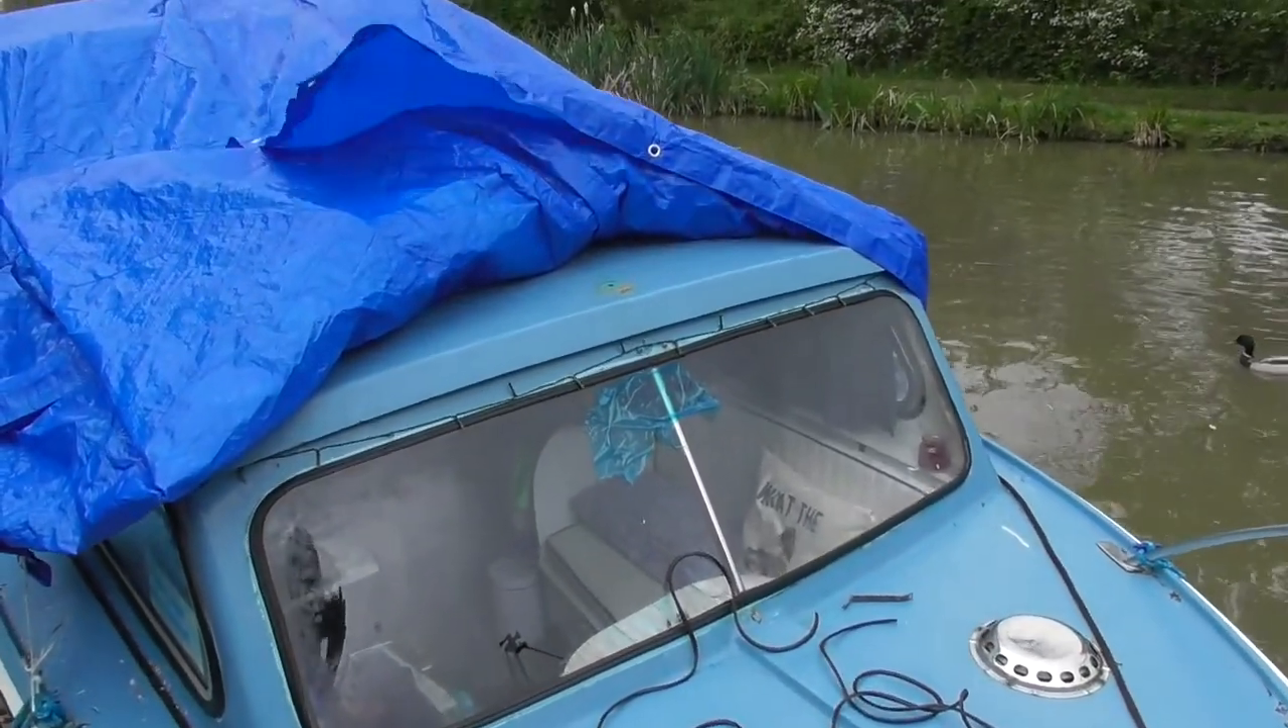Okay, so I've got the rubber surround in, and I've got the window in.